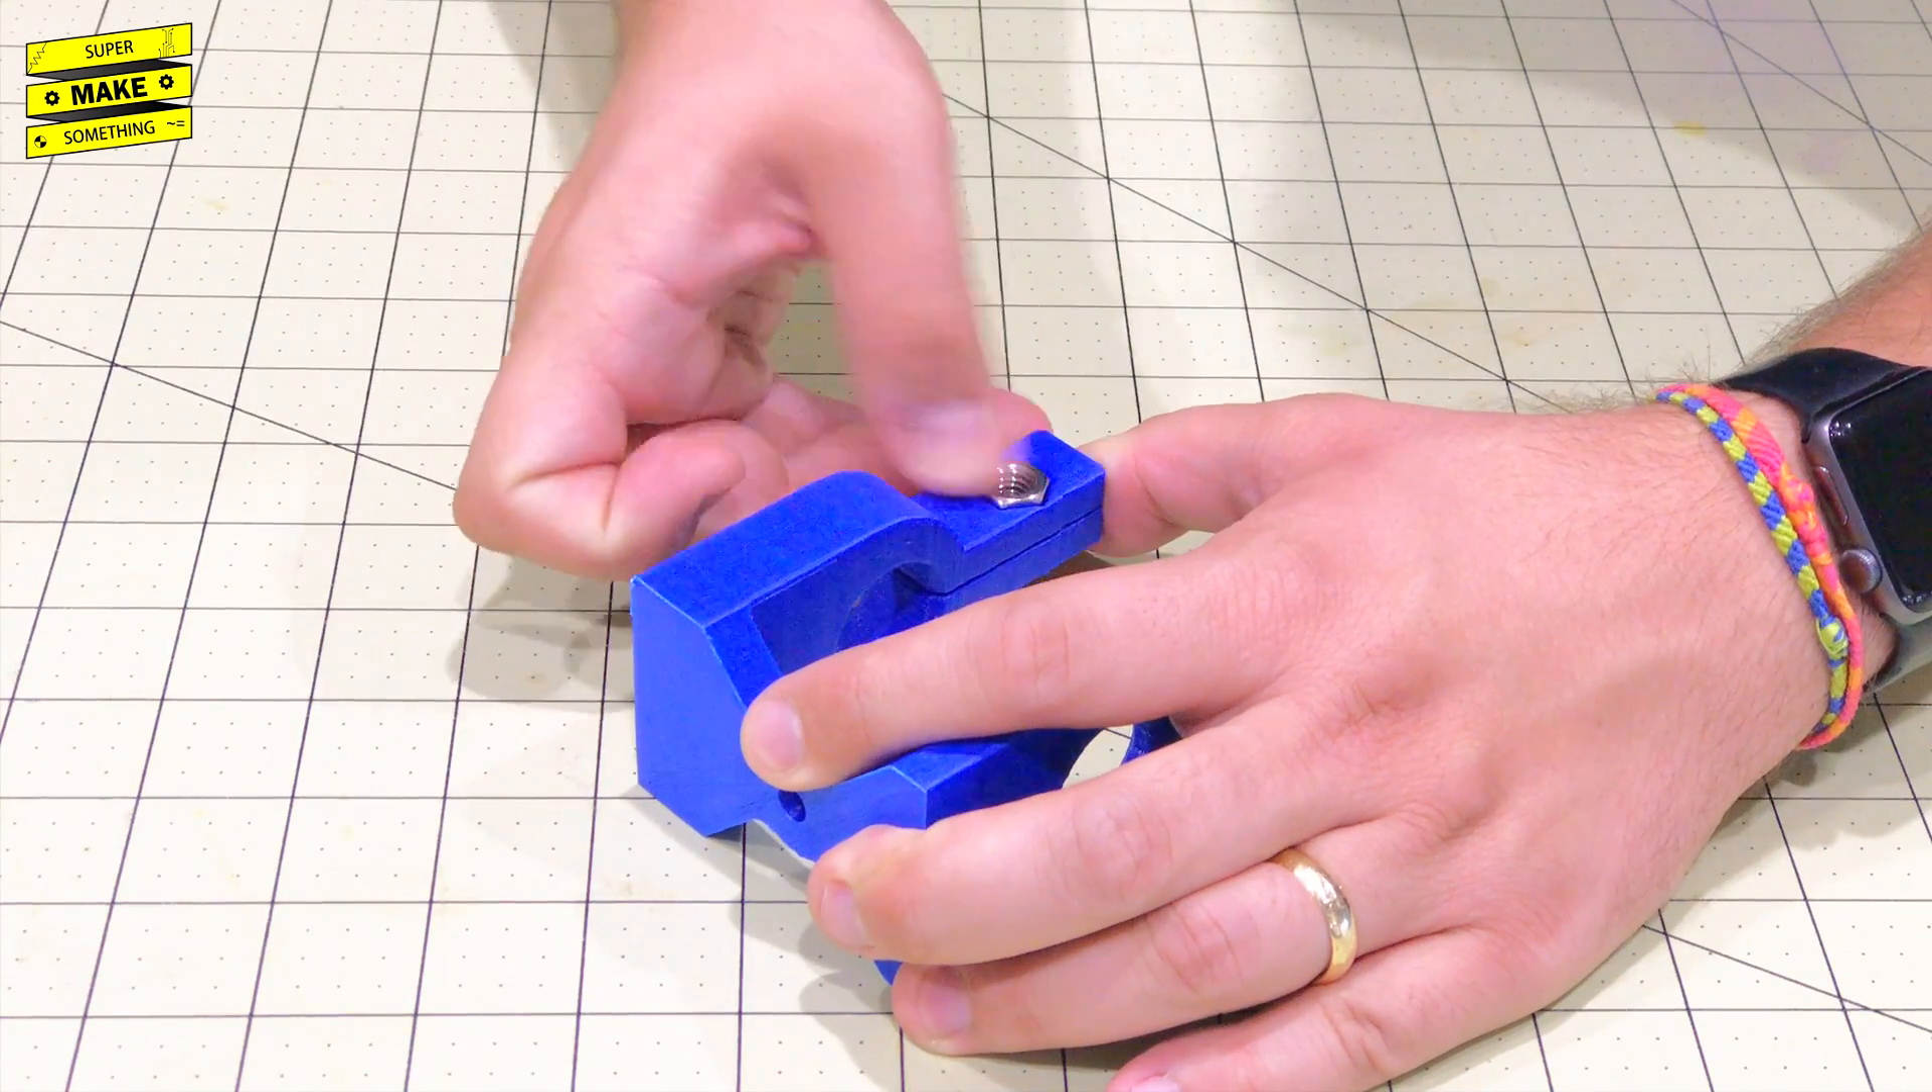I next attached a 5 16th 18 hex nut into the 3D printed carriage plate hex nut recess feature using super glue.